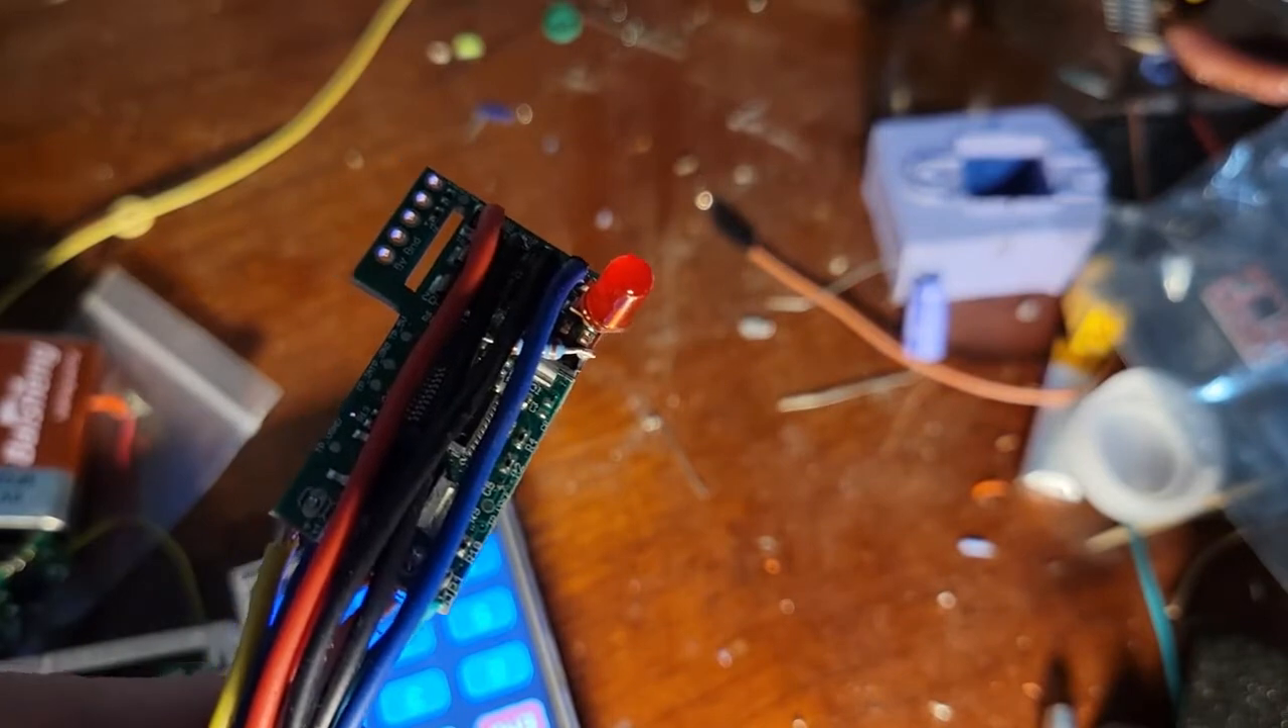I've wired up my inputs and outputs and power put on the little LED.